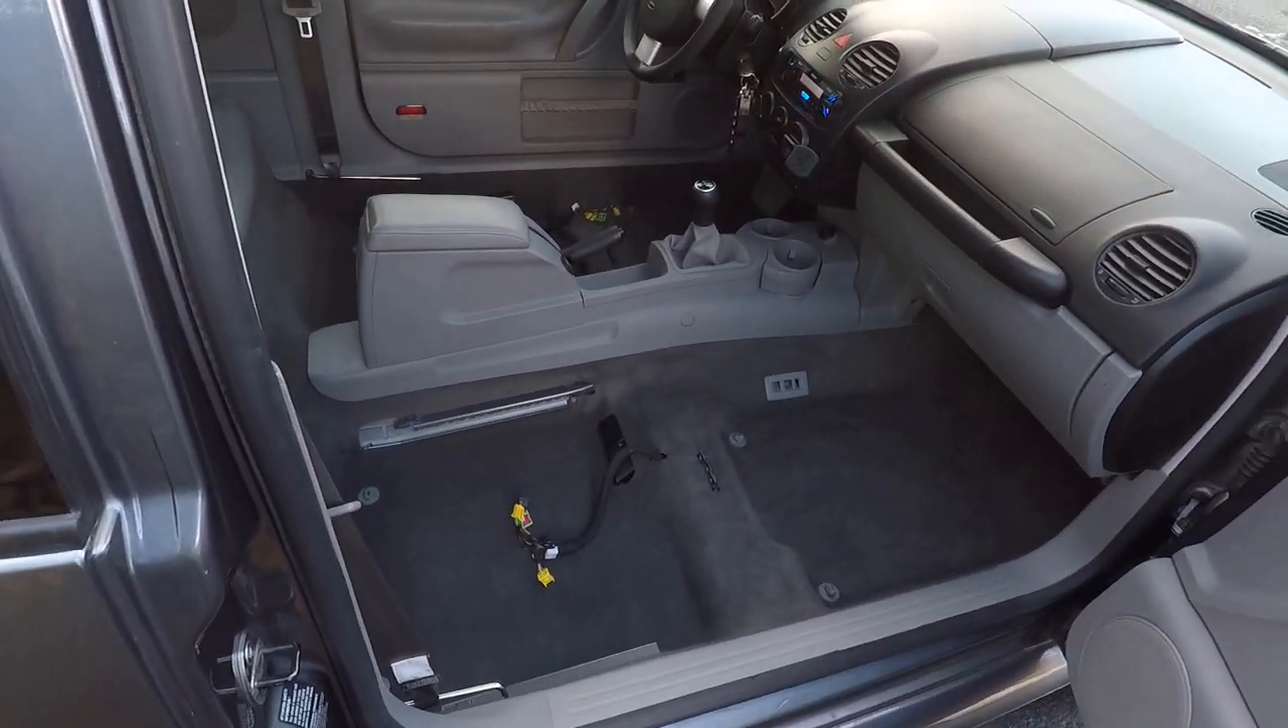So only thing left to do is get the seats back installed in the vehicle.